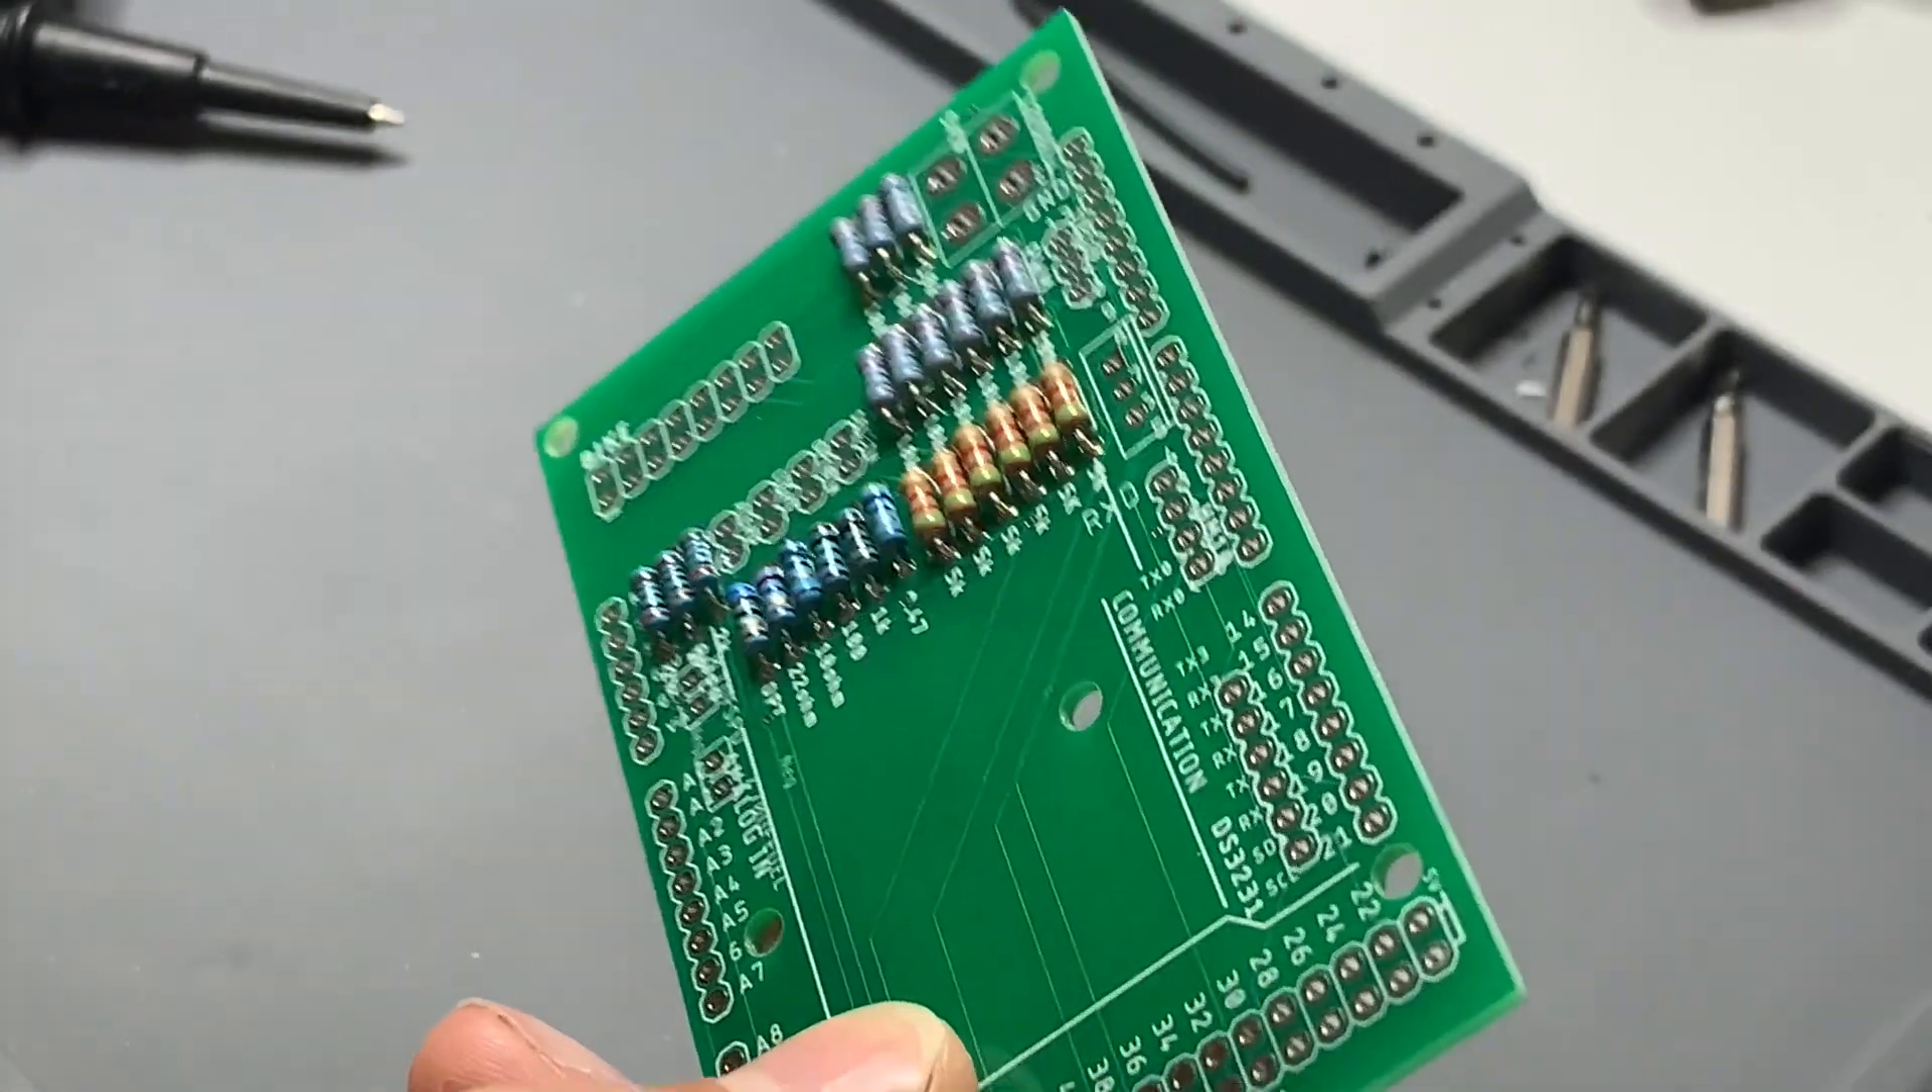Right, so there are all the resistors mounted, so what I do next is have to solder each of the resistors in place.